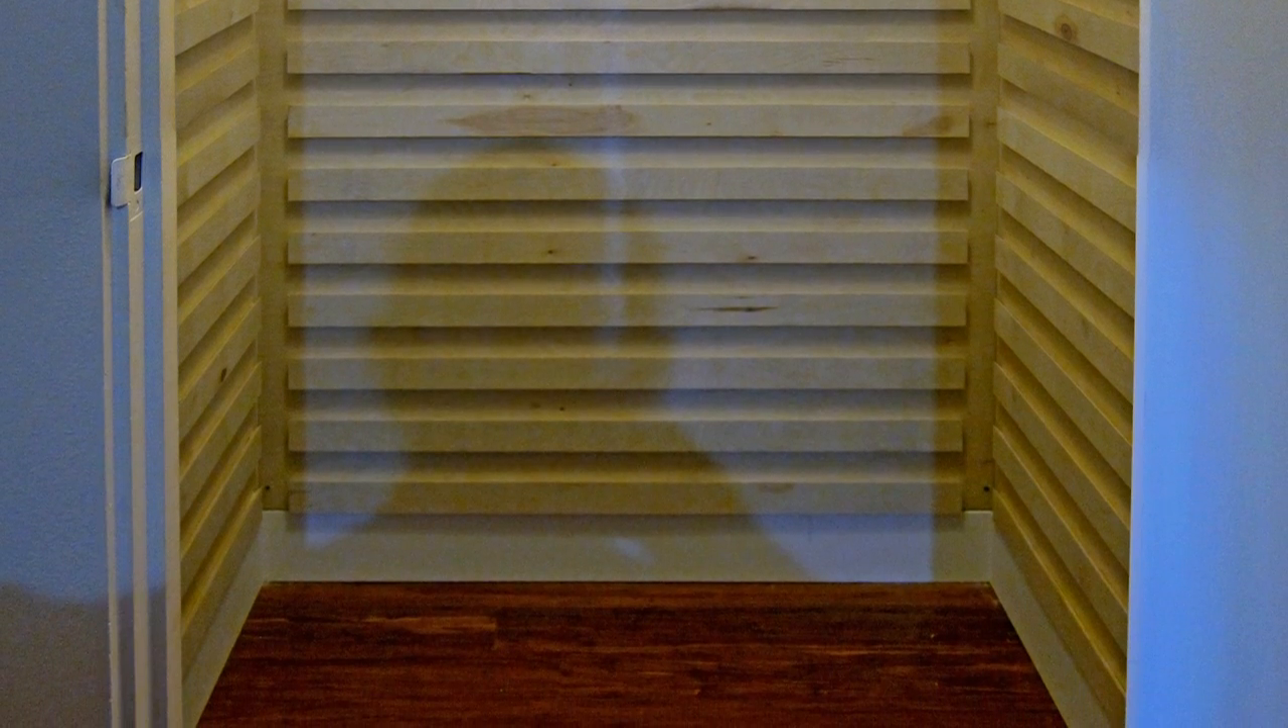And that's what the closet with the panel system looks like without any storage systems hanging on the cleats yet.